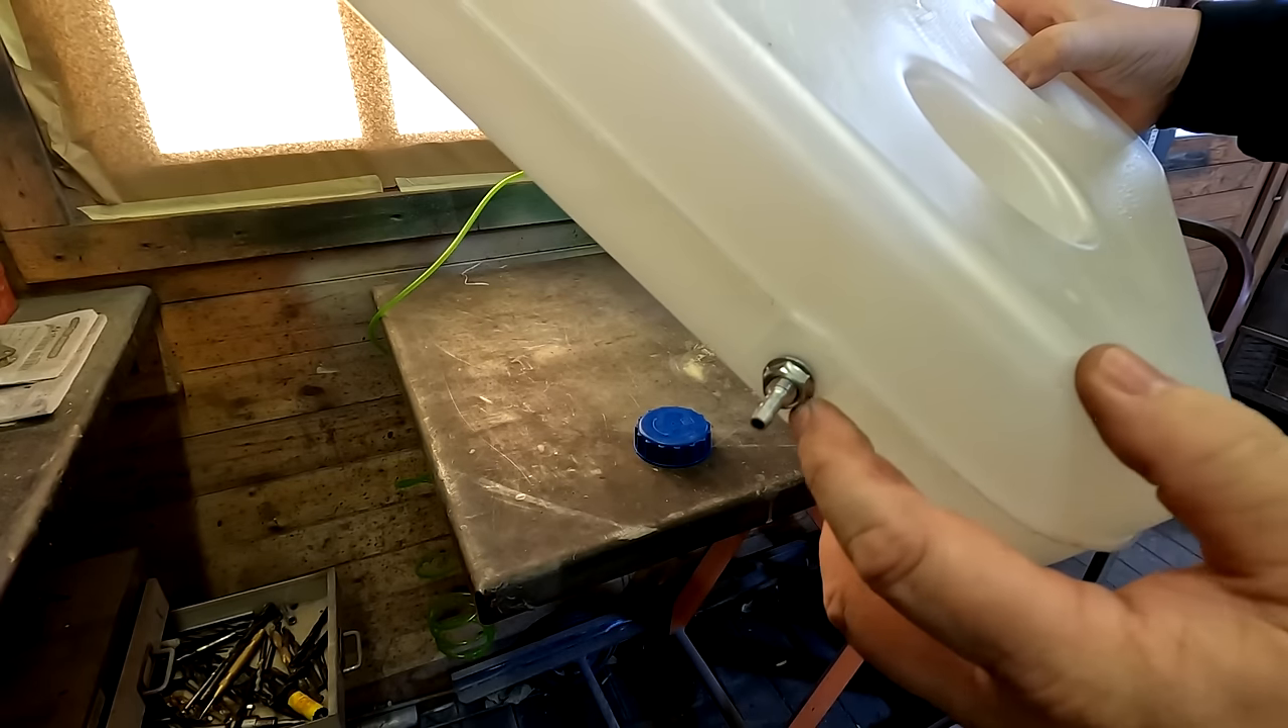And that's the fuel outlet fixed.